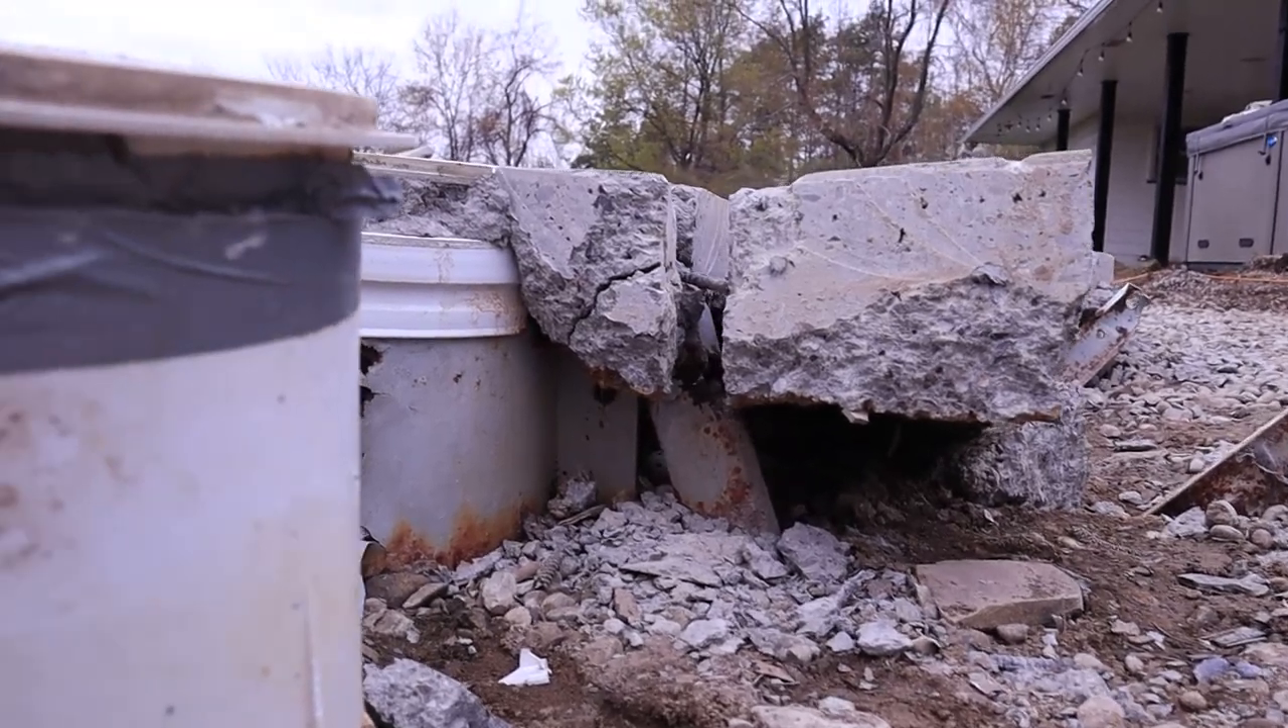Where the concrete was there was a gap underneath.